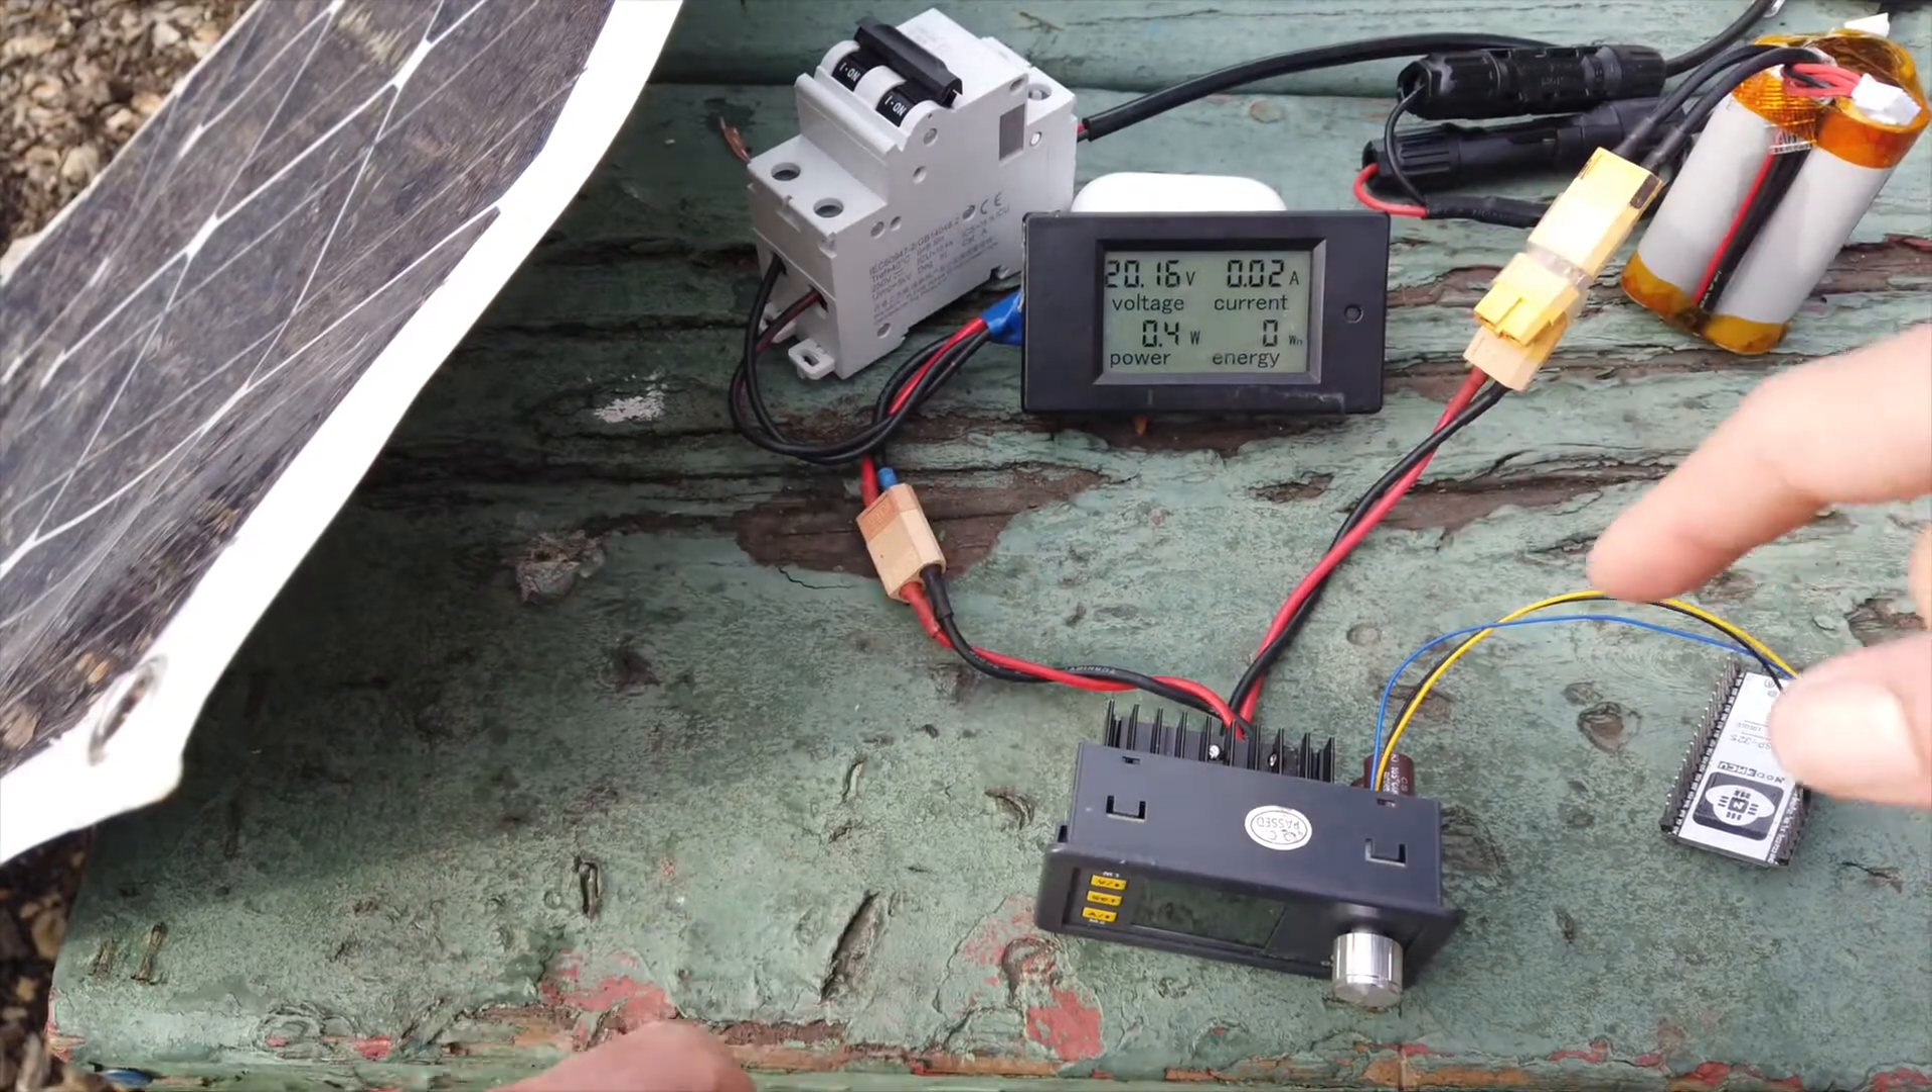All right, I've got solar panel plugged in, dual-pole breaker, I've got the energy meter here, and I've got the DPS power supply.